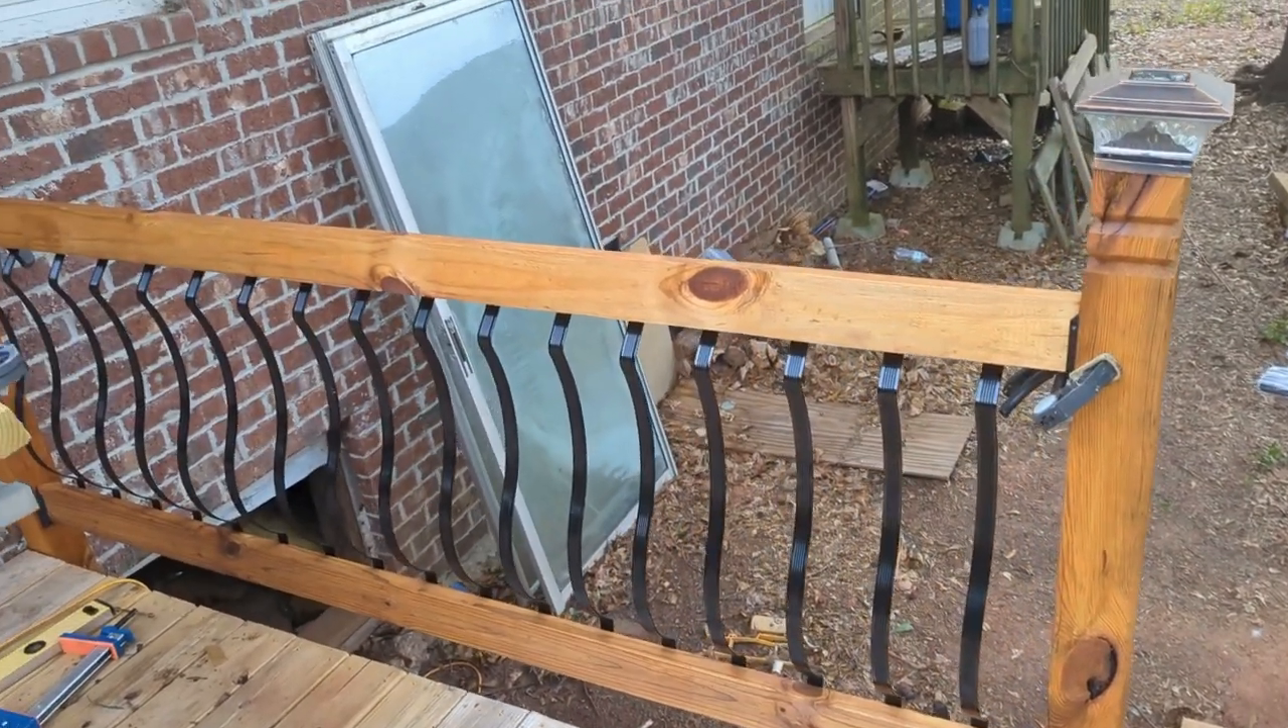Okay so I have started putting the rails together.